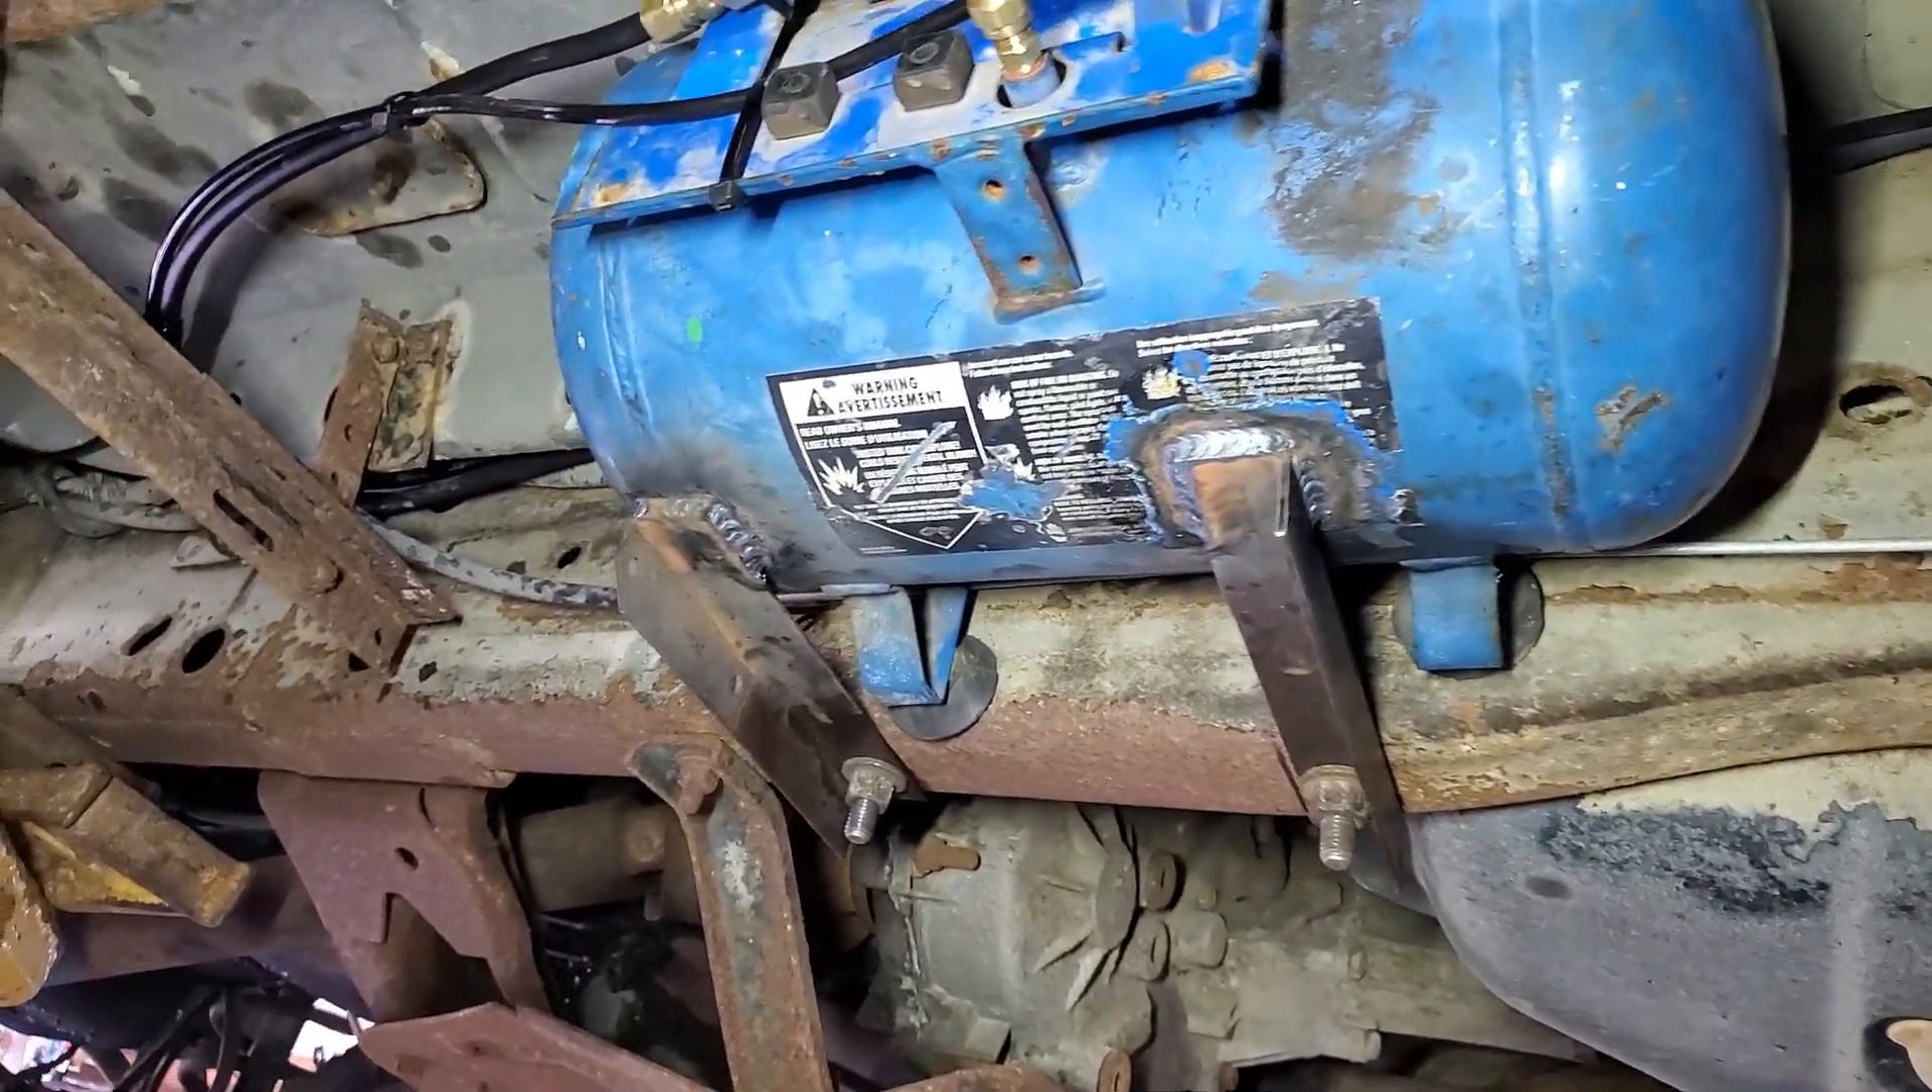So I got the air tank bolted to the truck and it's just an old compressor tank I had kicking around.